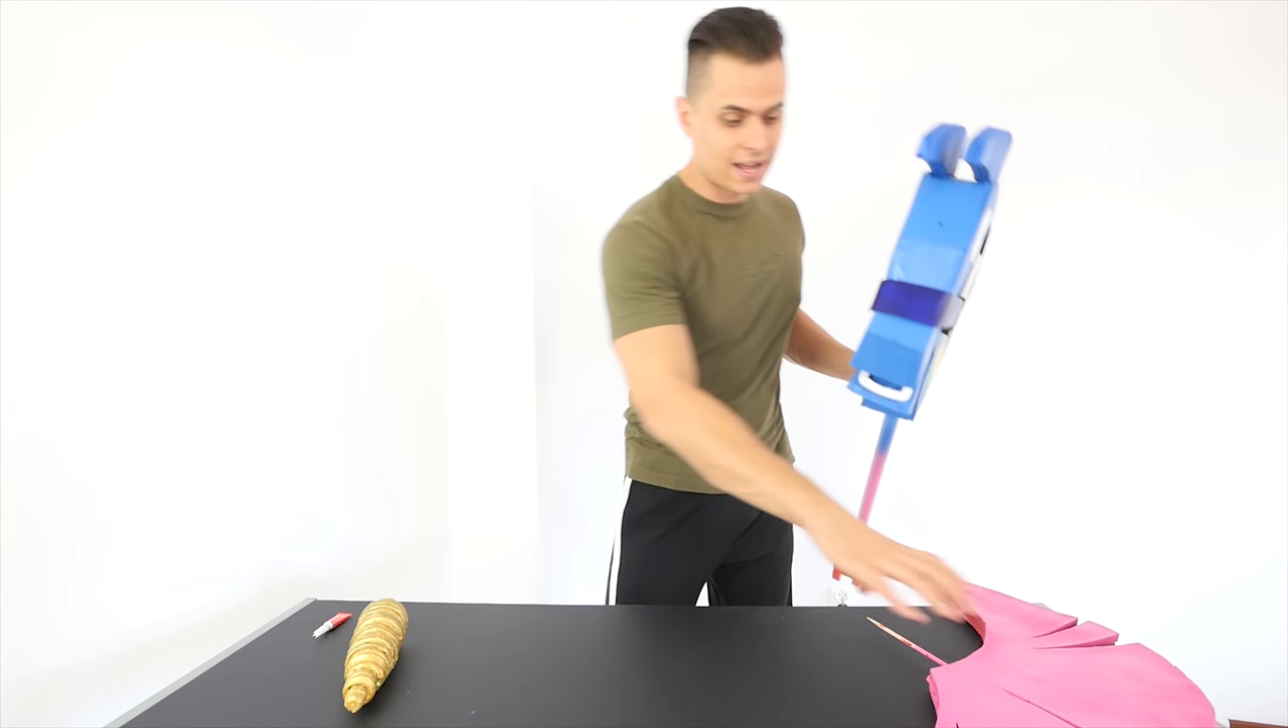Teraz została nam do zamontowania grzywa.